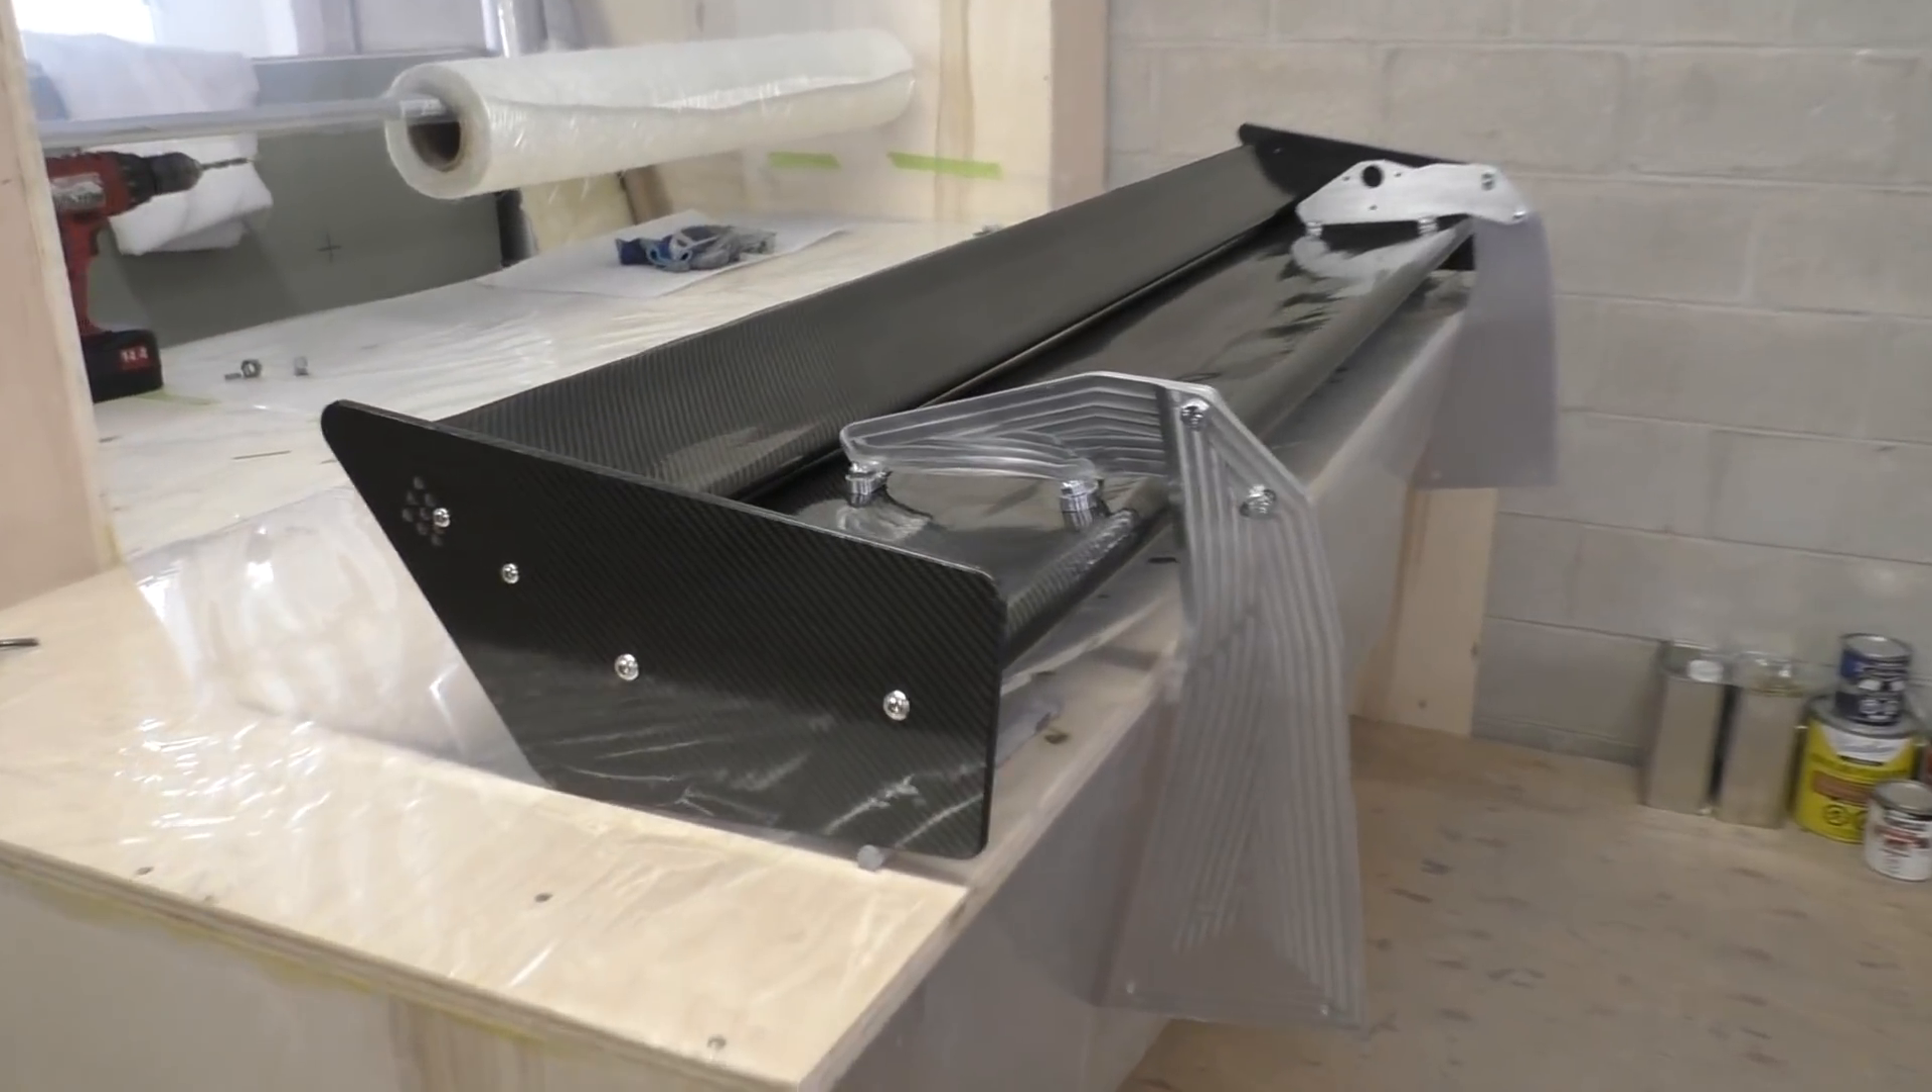Here's a look at the wing after all the pieces are put together and it is looking really cool so these are the adjustments on the side.